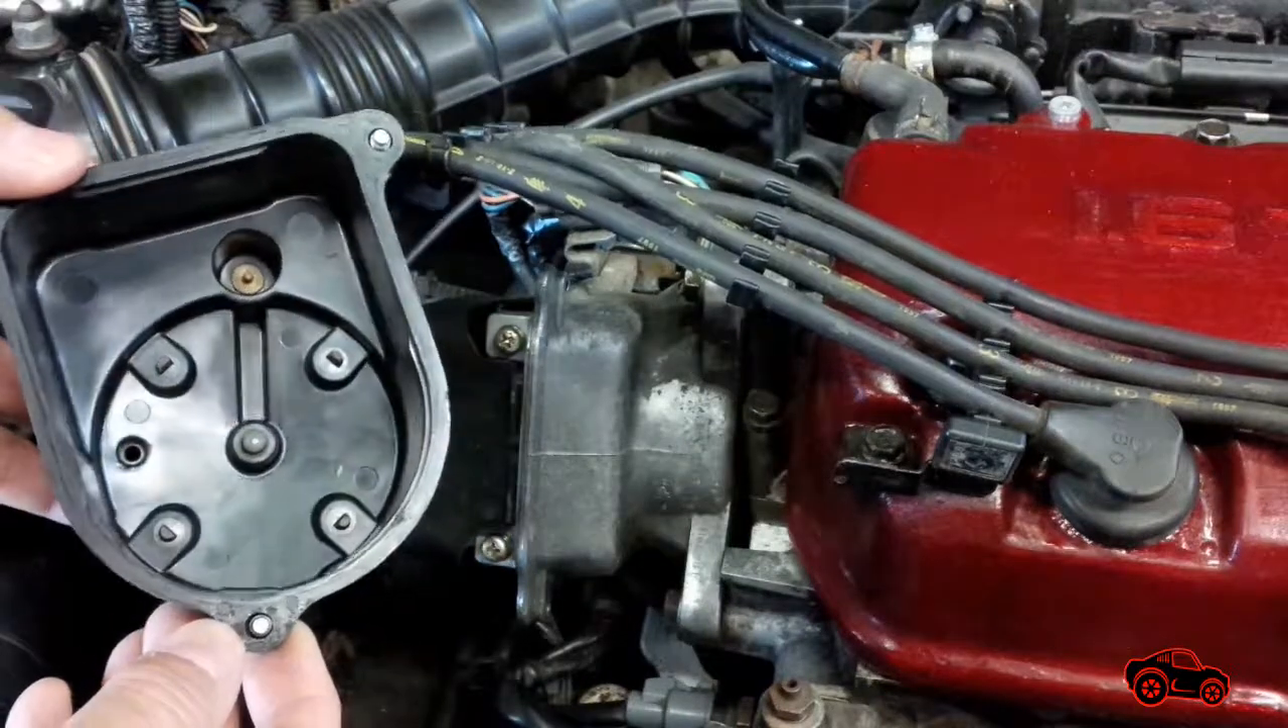First I removed the distributor cap and I looked for any pitting or oxidation on the terminals.